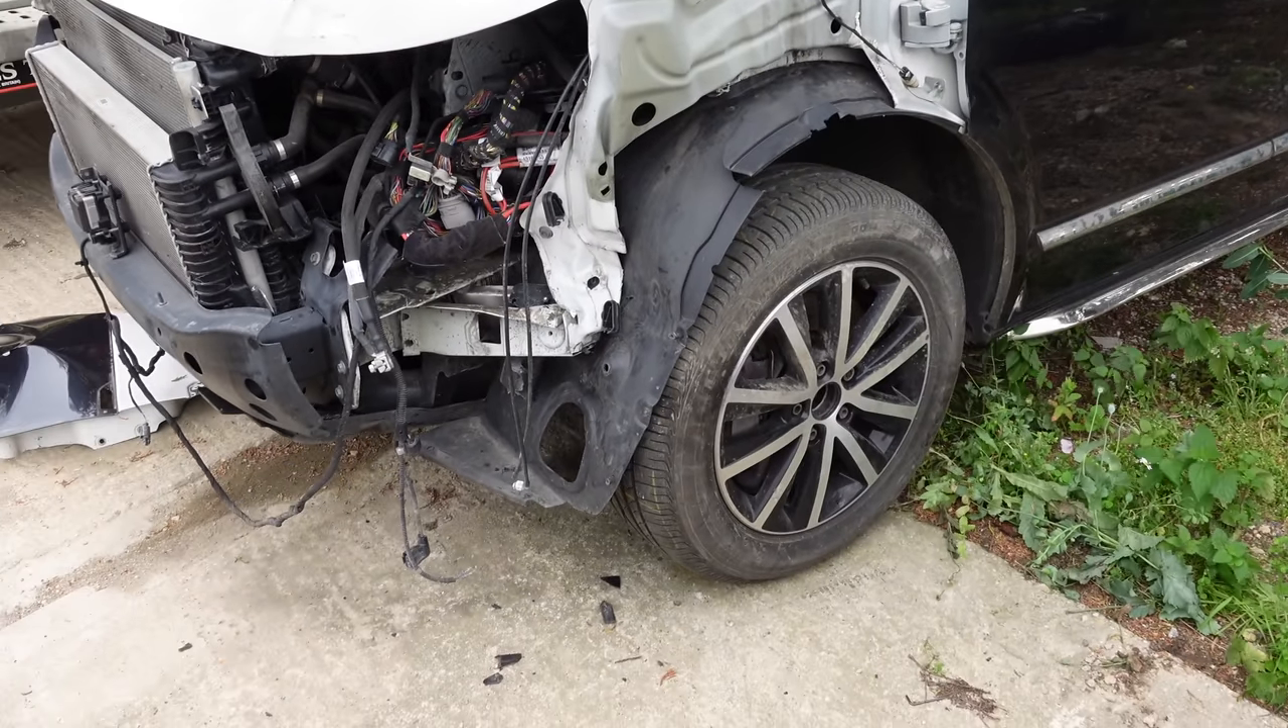So I've got the wheel all on but once I've dropped it to the ground my bit of kinked bodywork here is pushed.